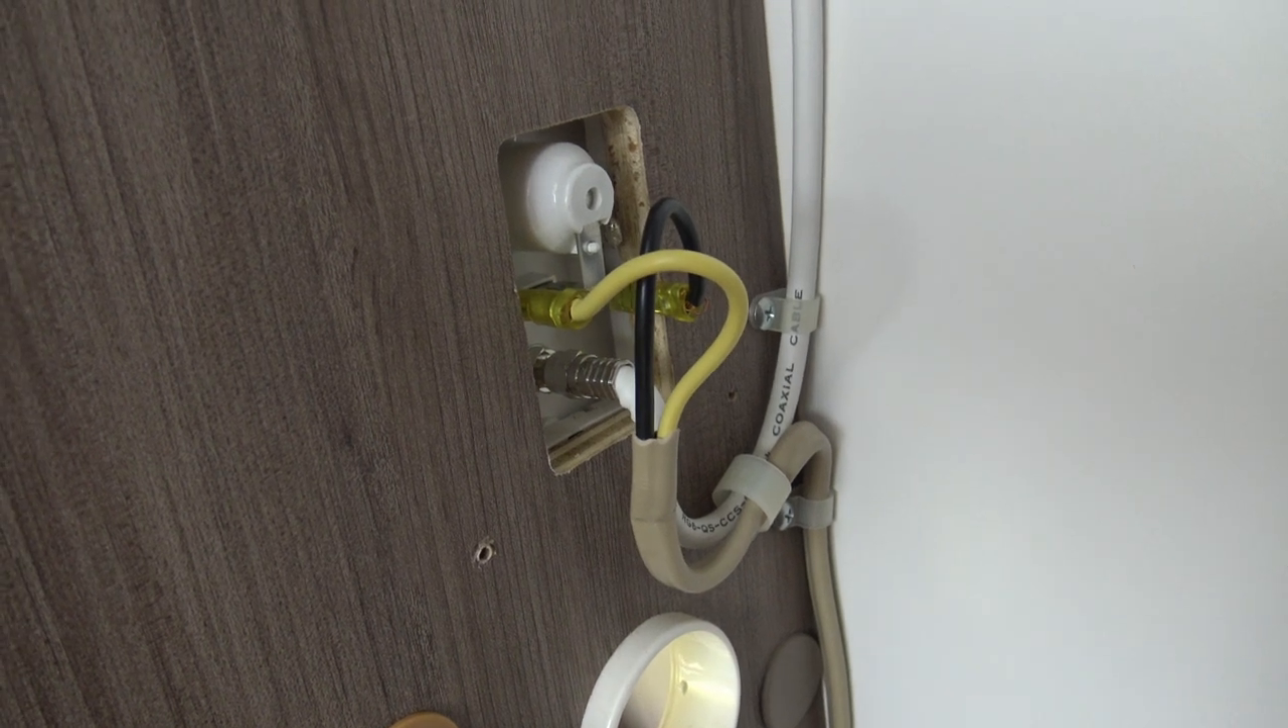I've taken the cover off the back of the existing 12 volt outlet.